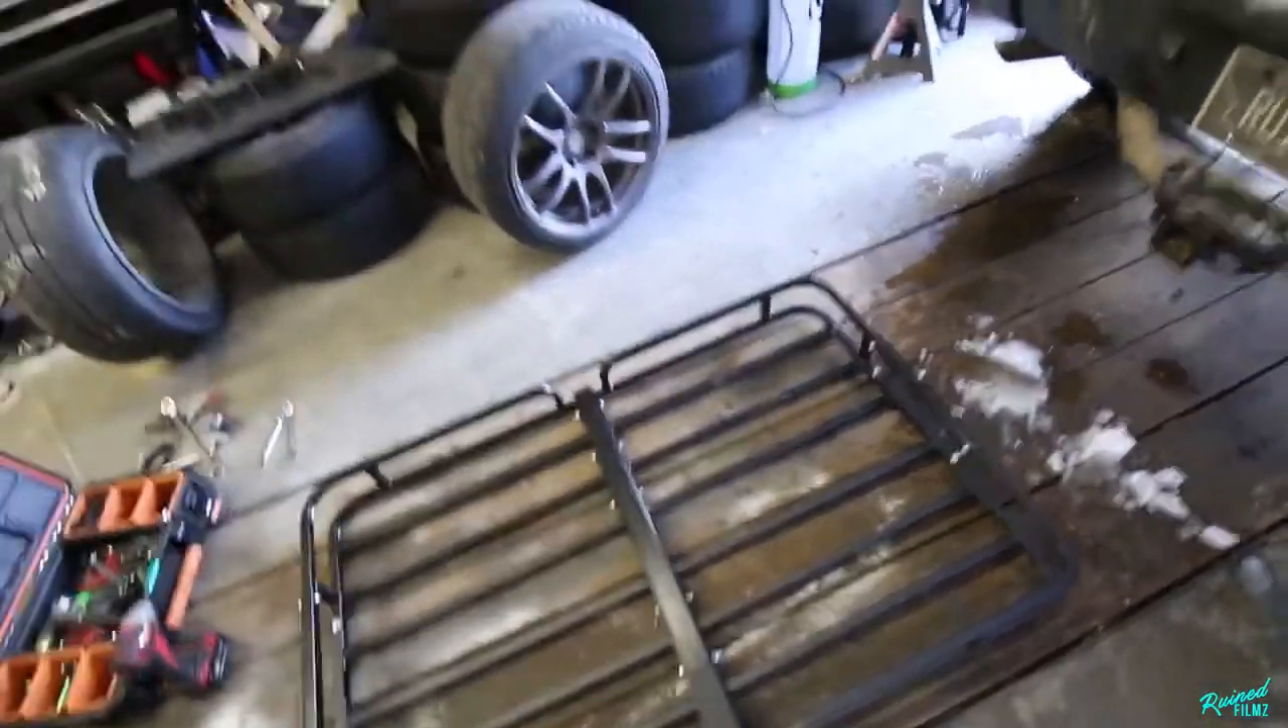And there it is, basket rack, all done, tied together.